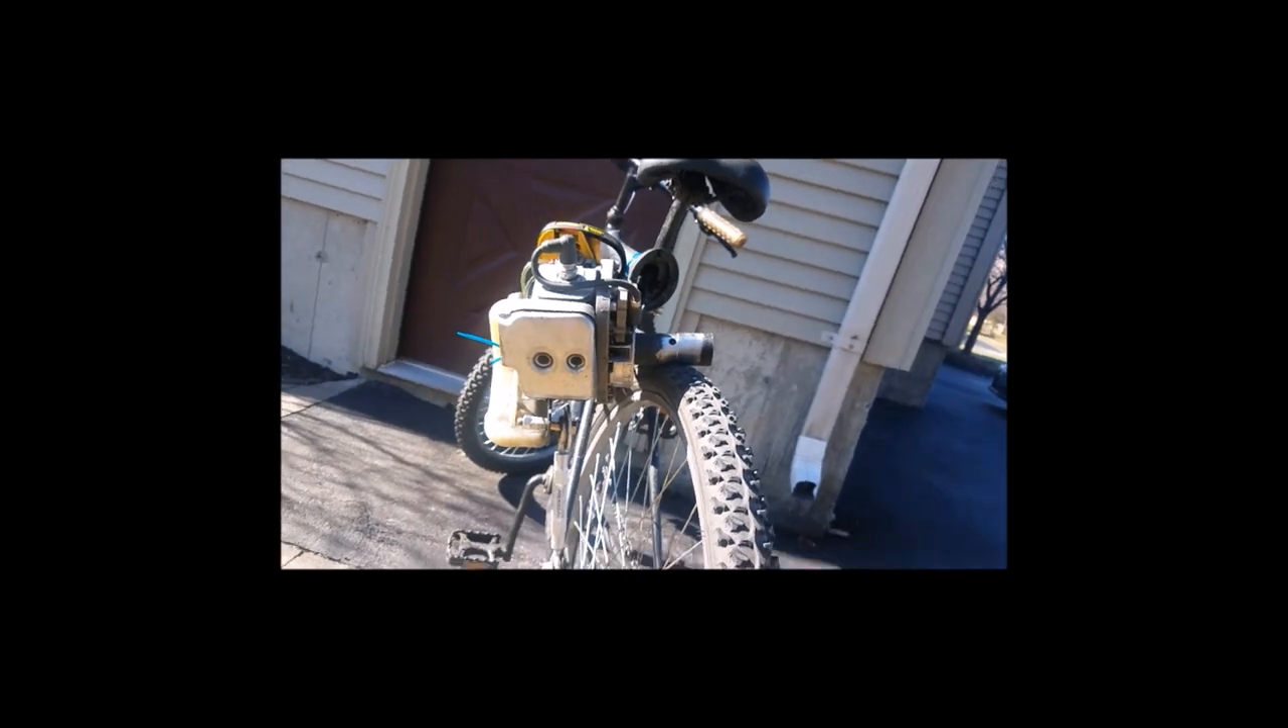My weed whacker isn't even centered it's off to the side.